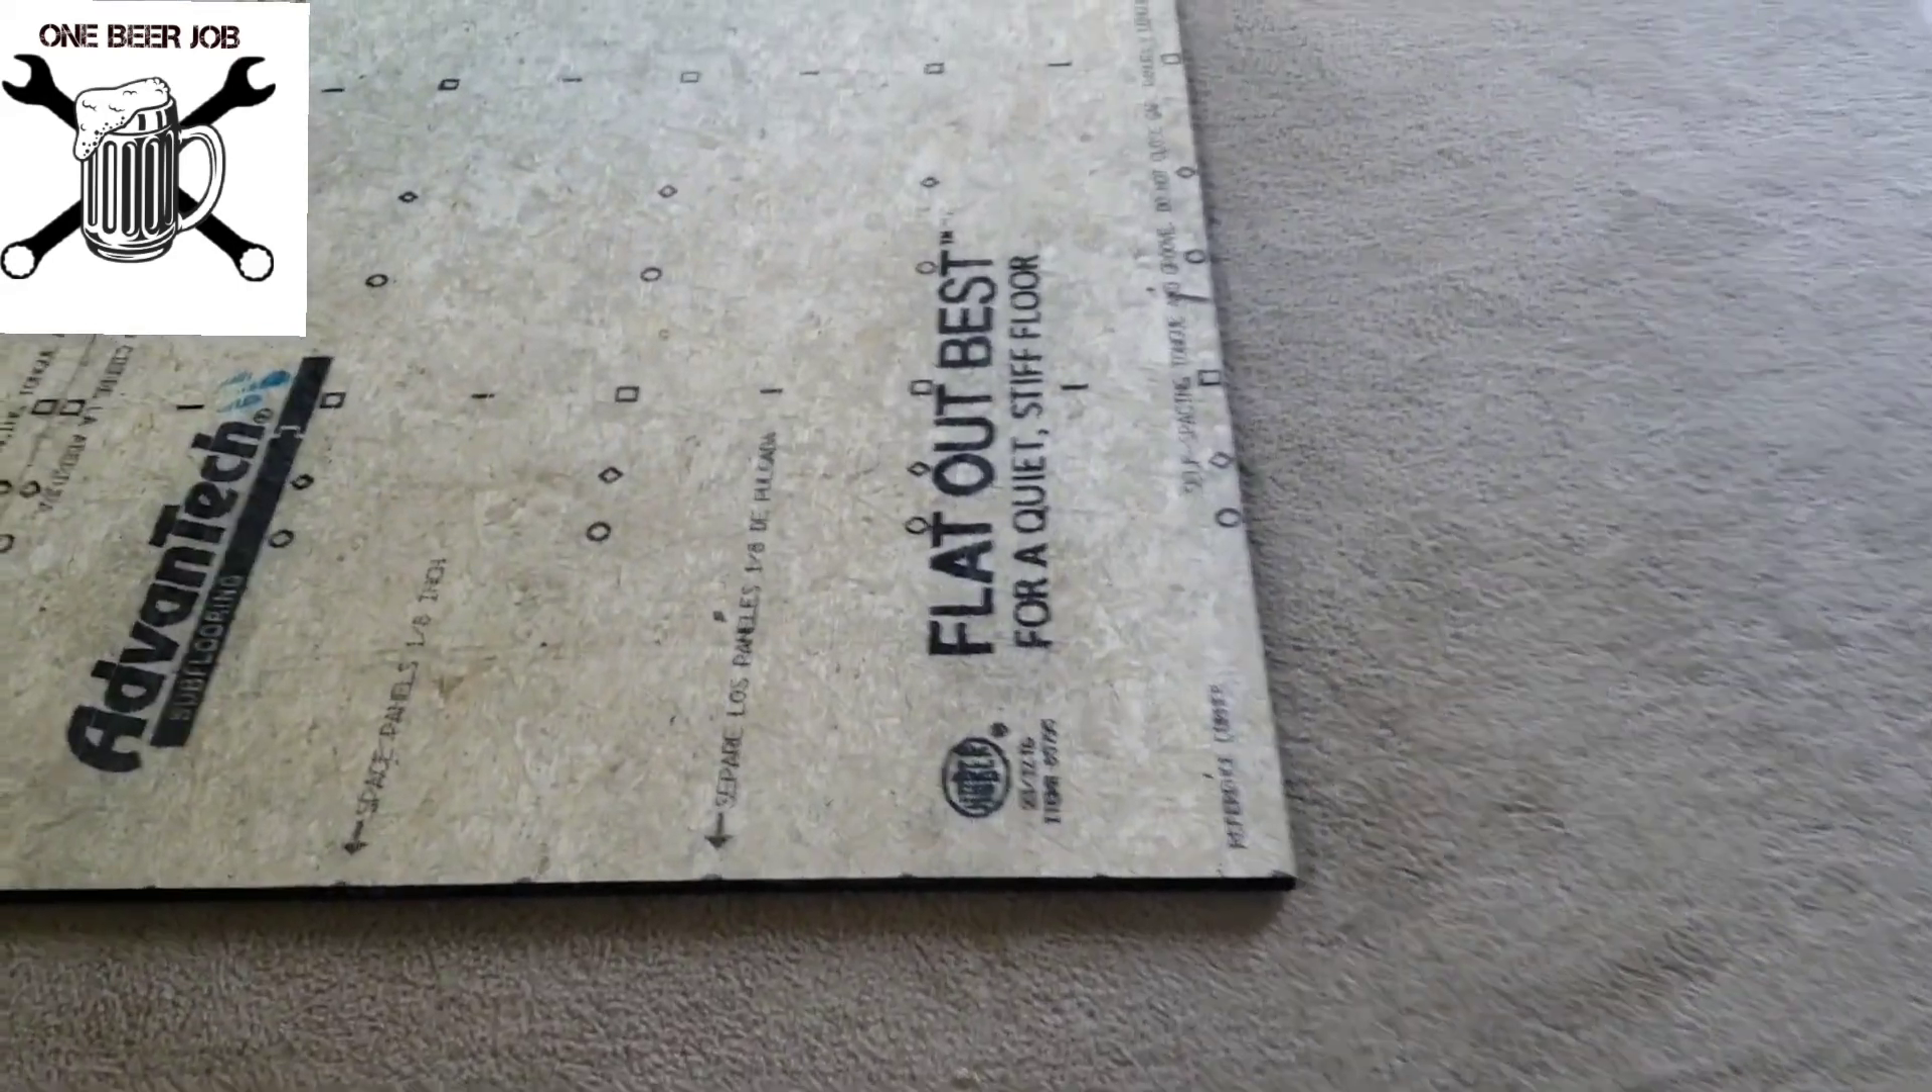So just put the subfloor in you can see I just put it right over the carpet.